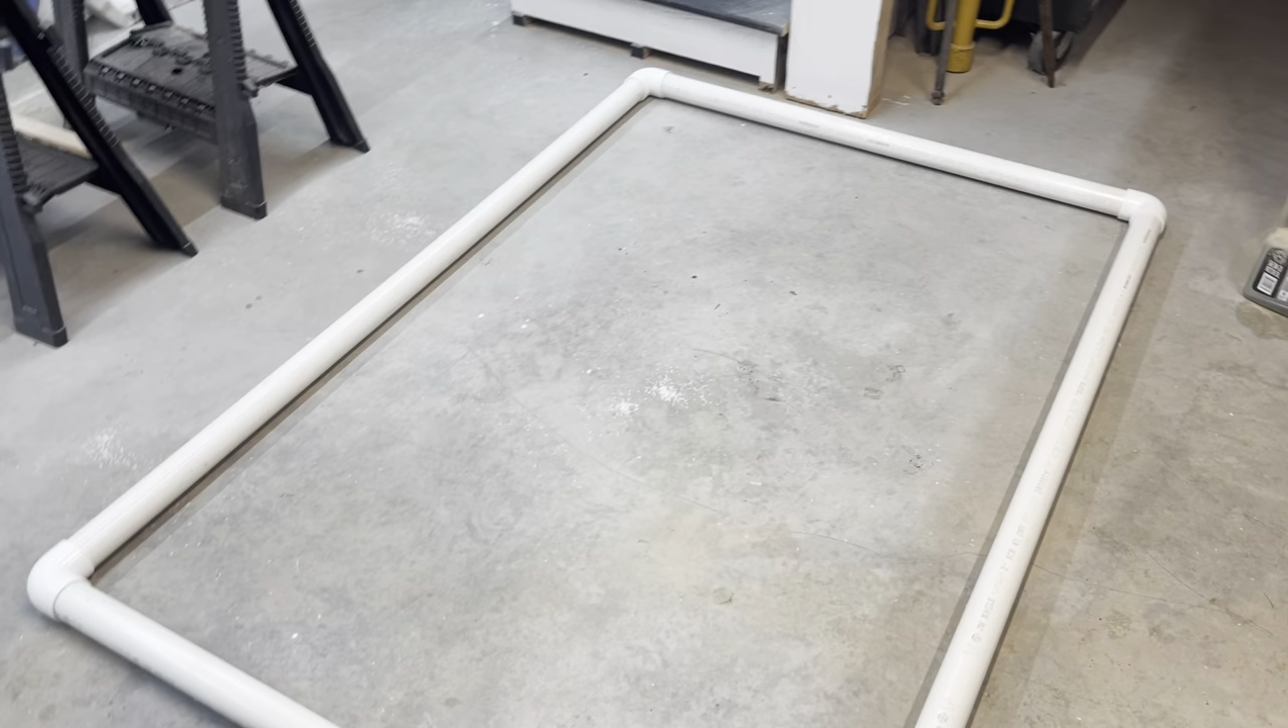All right so I have my pieces cut and they're all glued together now.